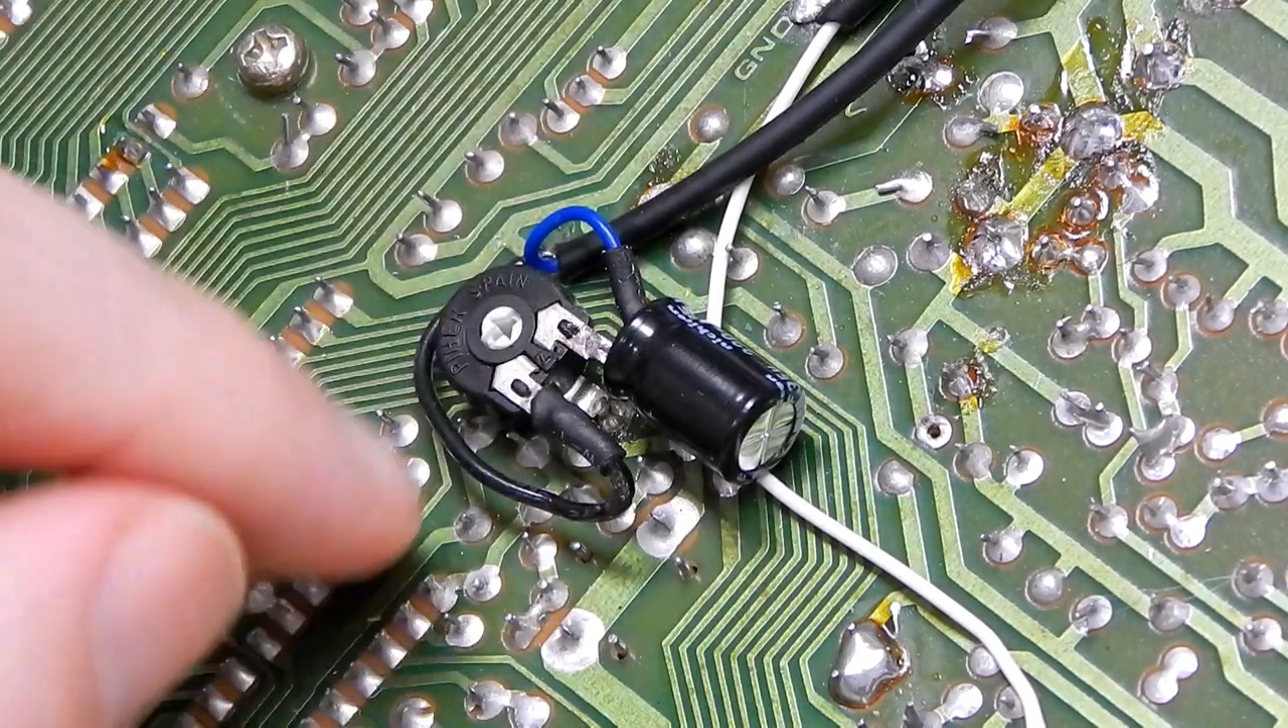So I have added a 220 UF 35 volt capacitor.